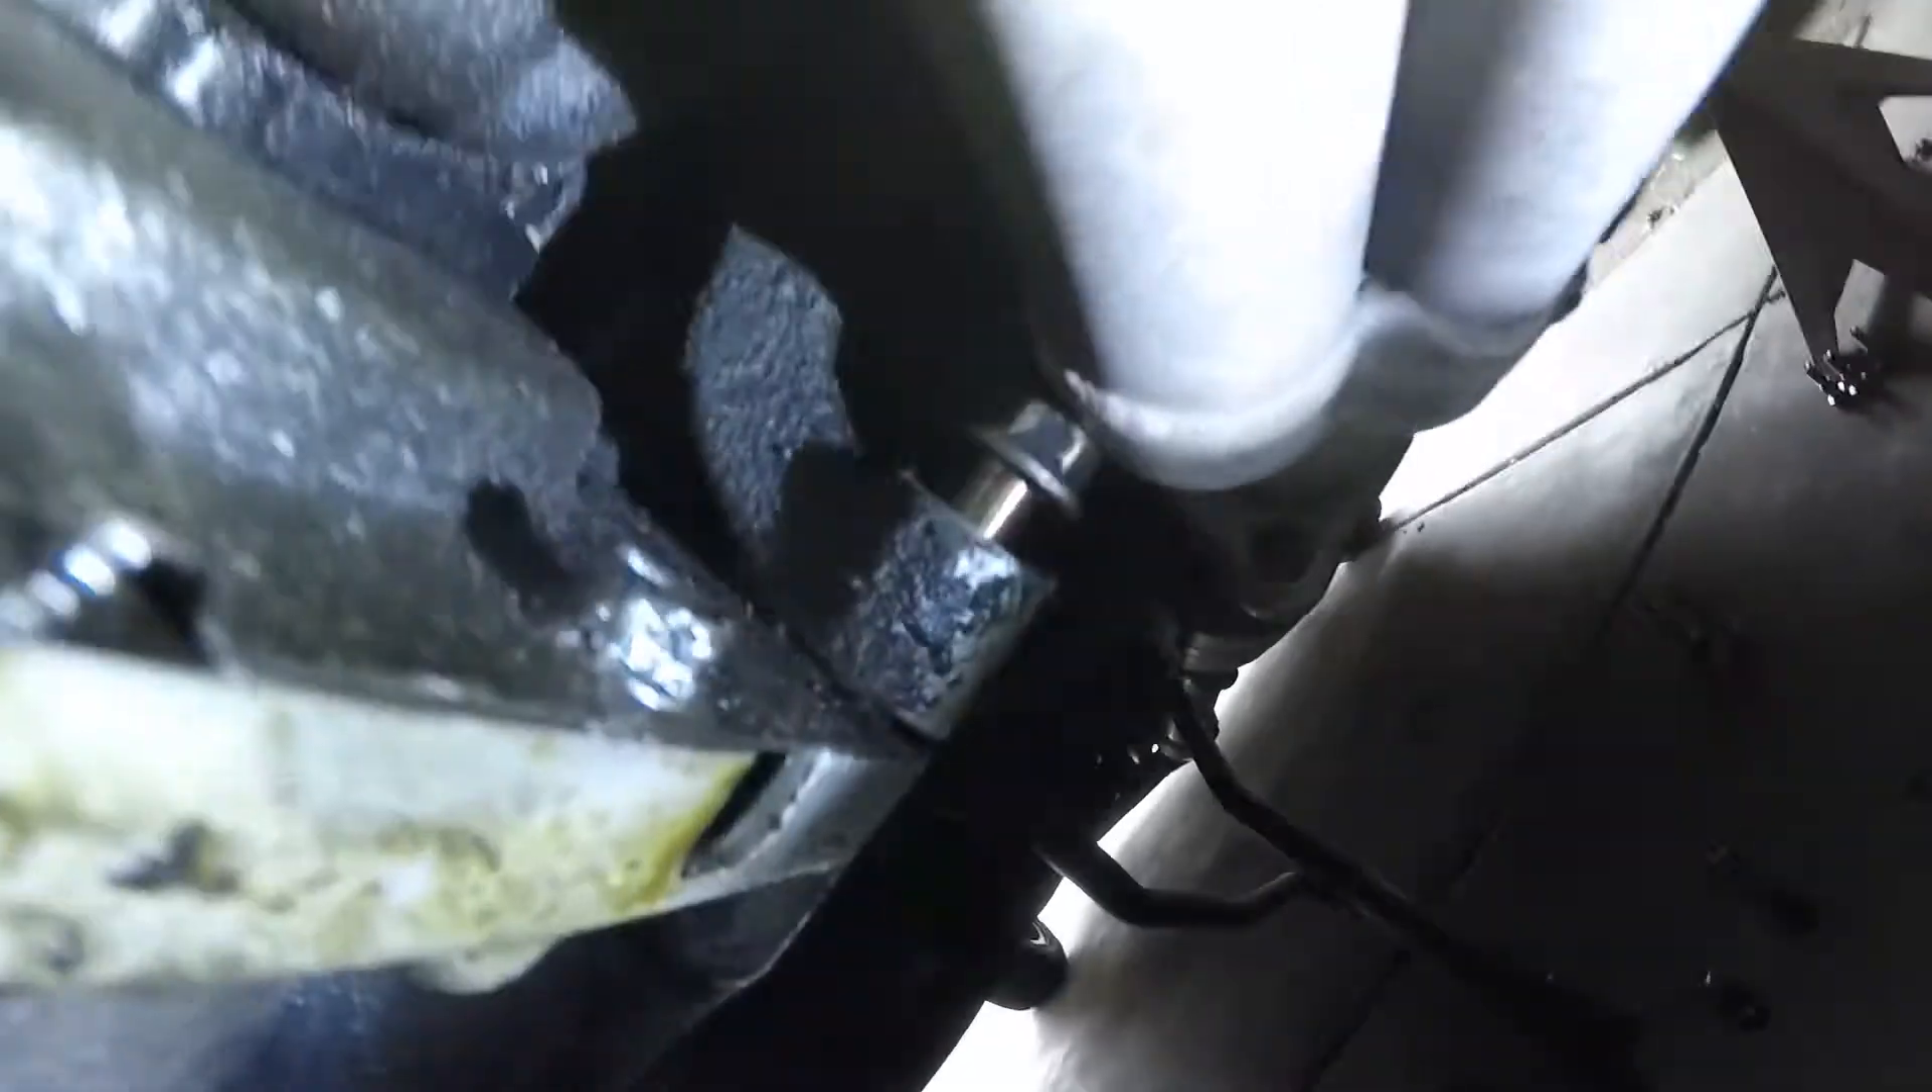I've got this one bolt that's giving me trouble because it hits the exhaust.